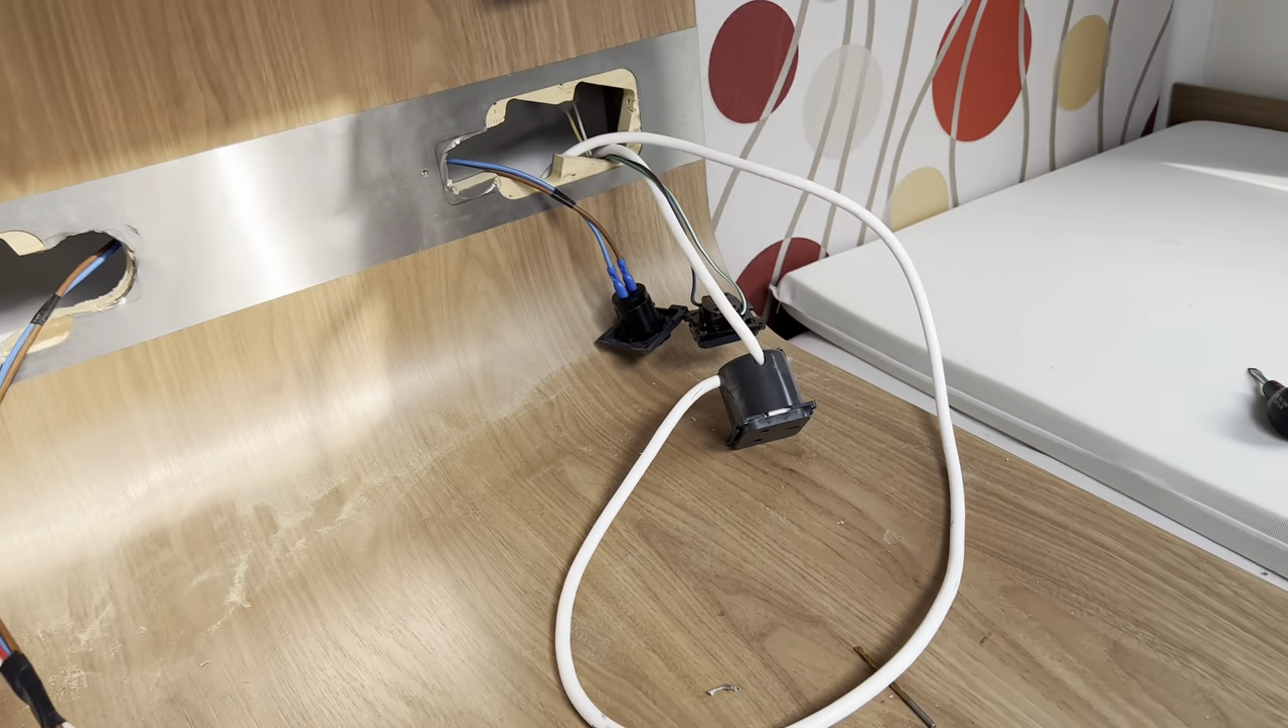I've run the white wire through now which is the original Bailey uh 13 amp plug socket wiring.